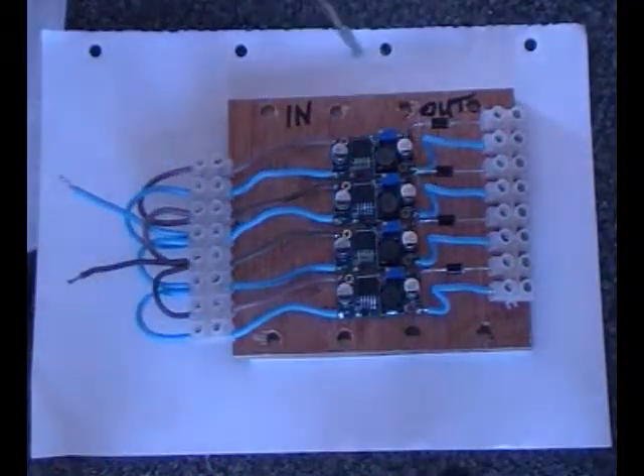That's right, as you can see I've made up the power board, the charger board.